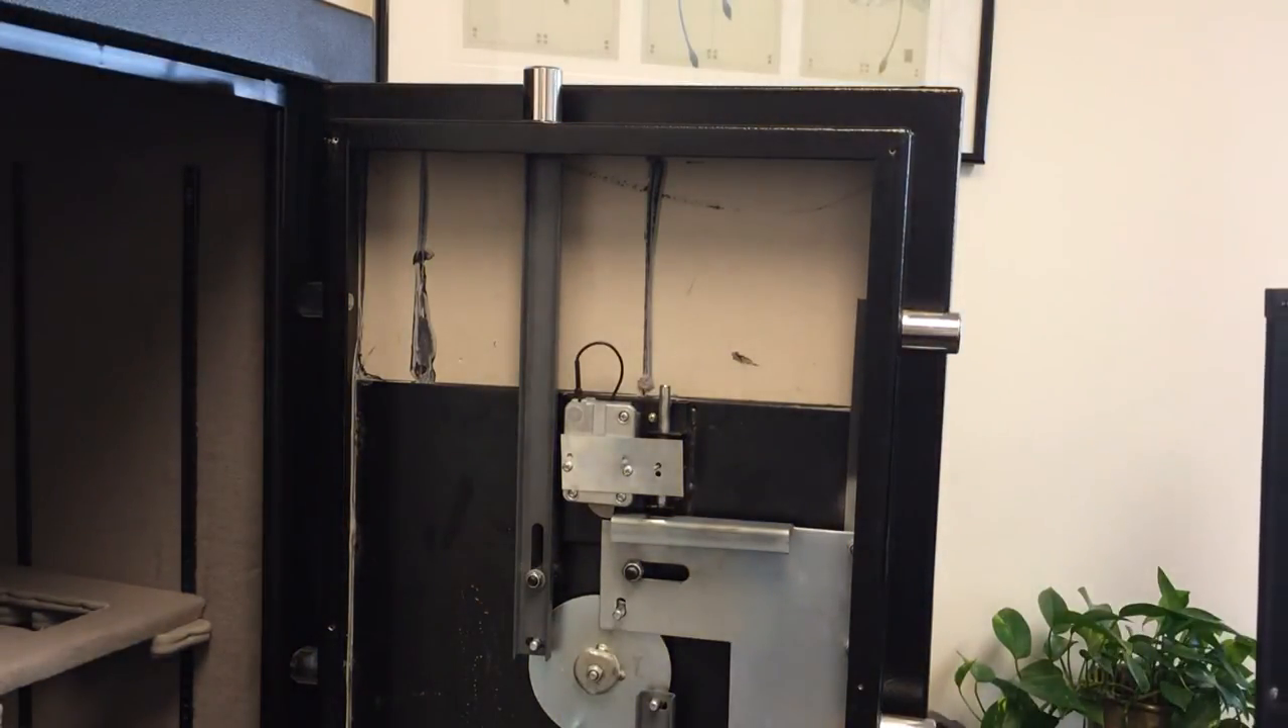All right, with the back panel removed, we can now see the bolt work as well as the existing safe lock that's installed.